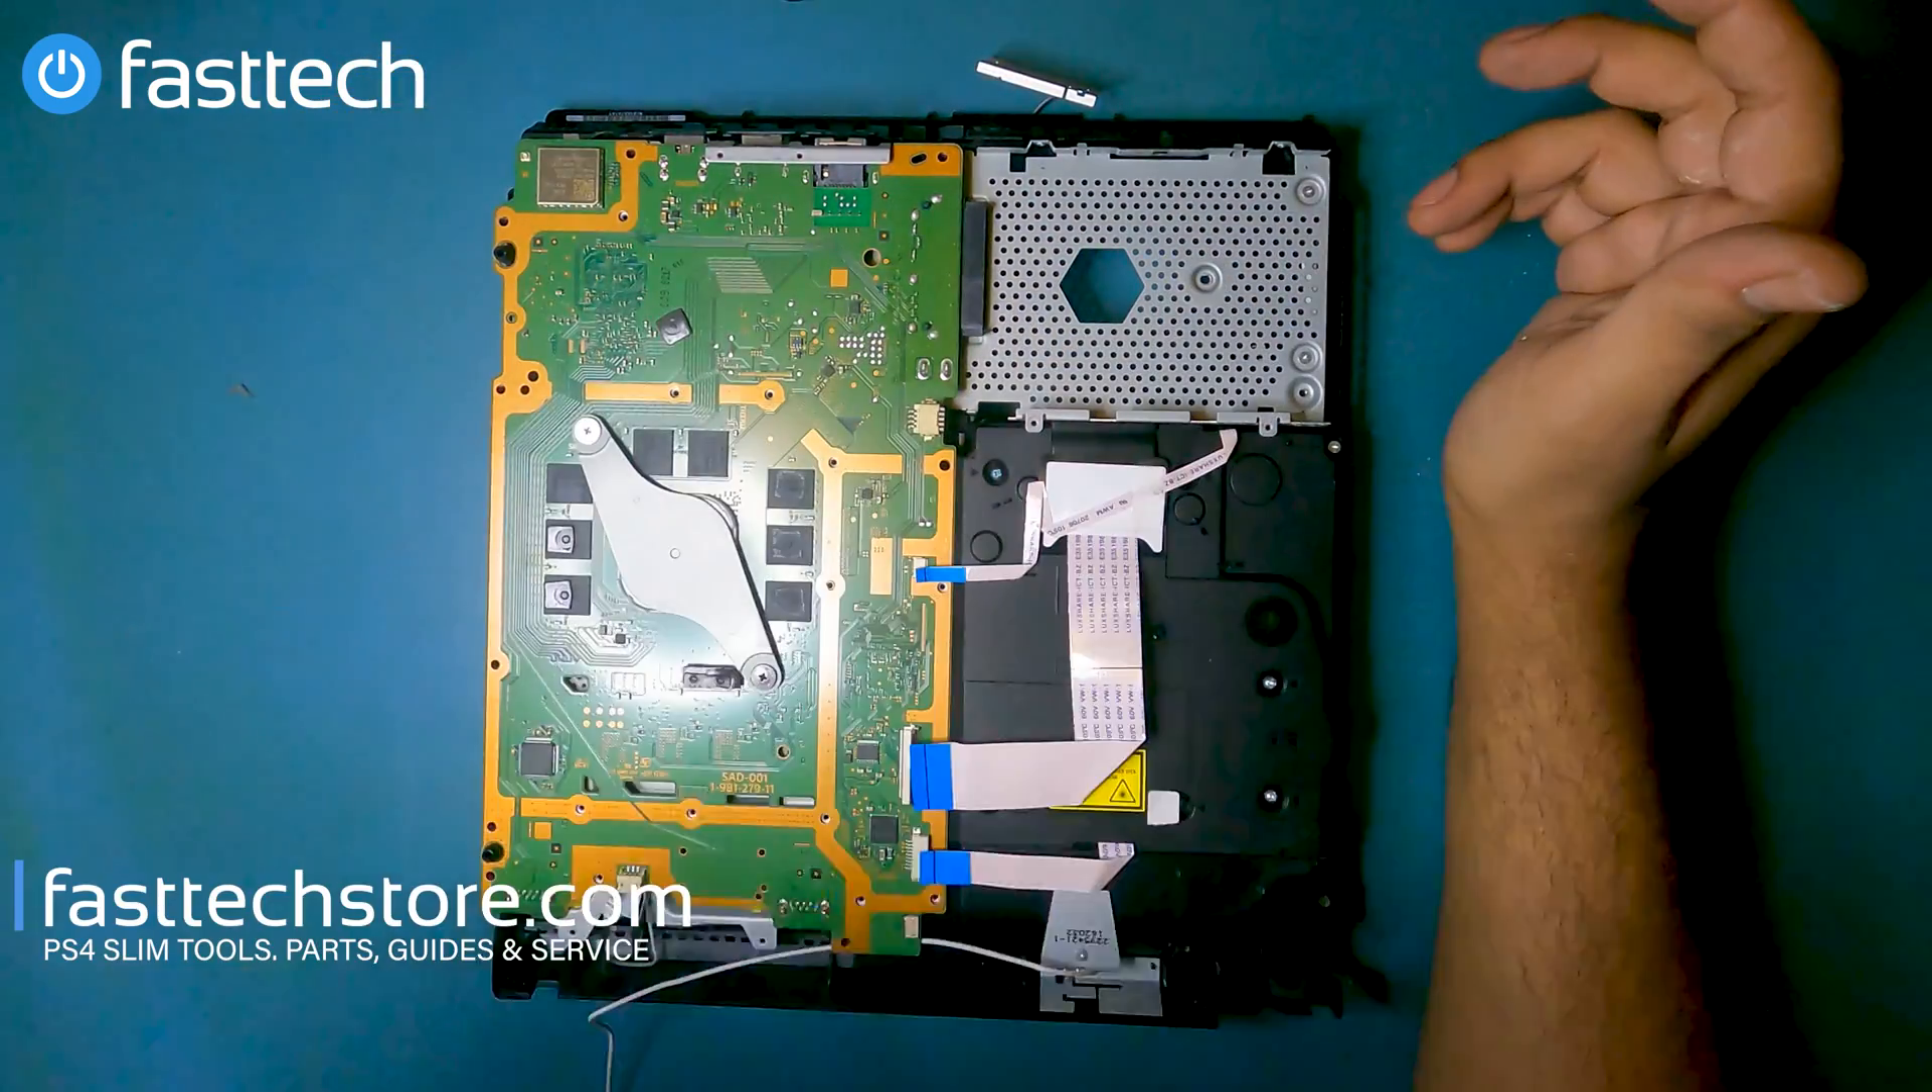Now we have access to the motherboard.